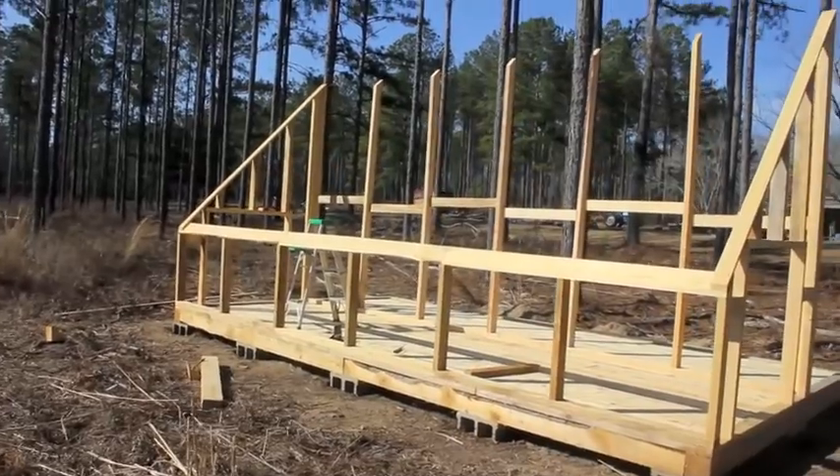The framing is pretty well done. I've got to put a stud wall in the very center so that I'll have two separate chambers for two different stacks of lumber.